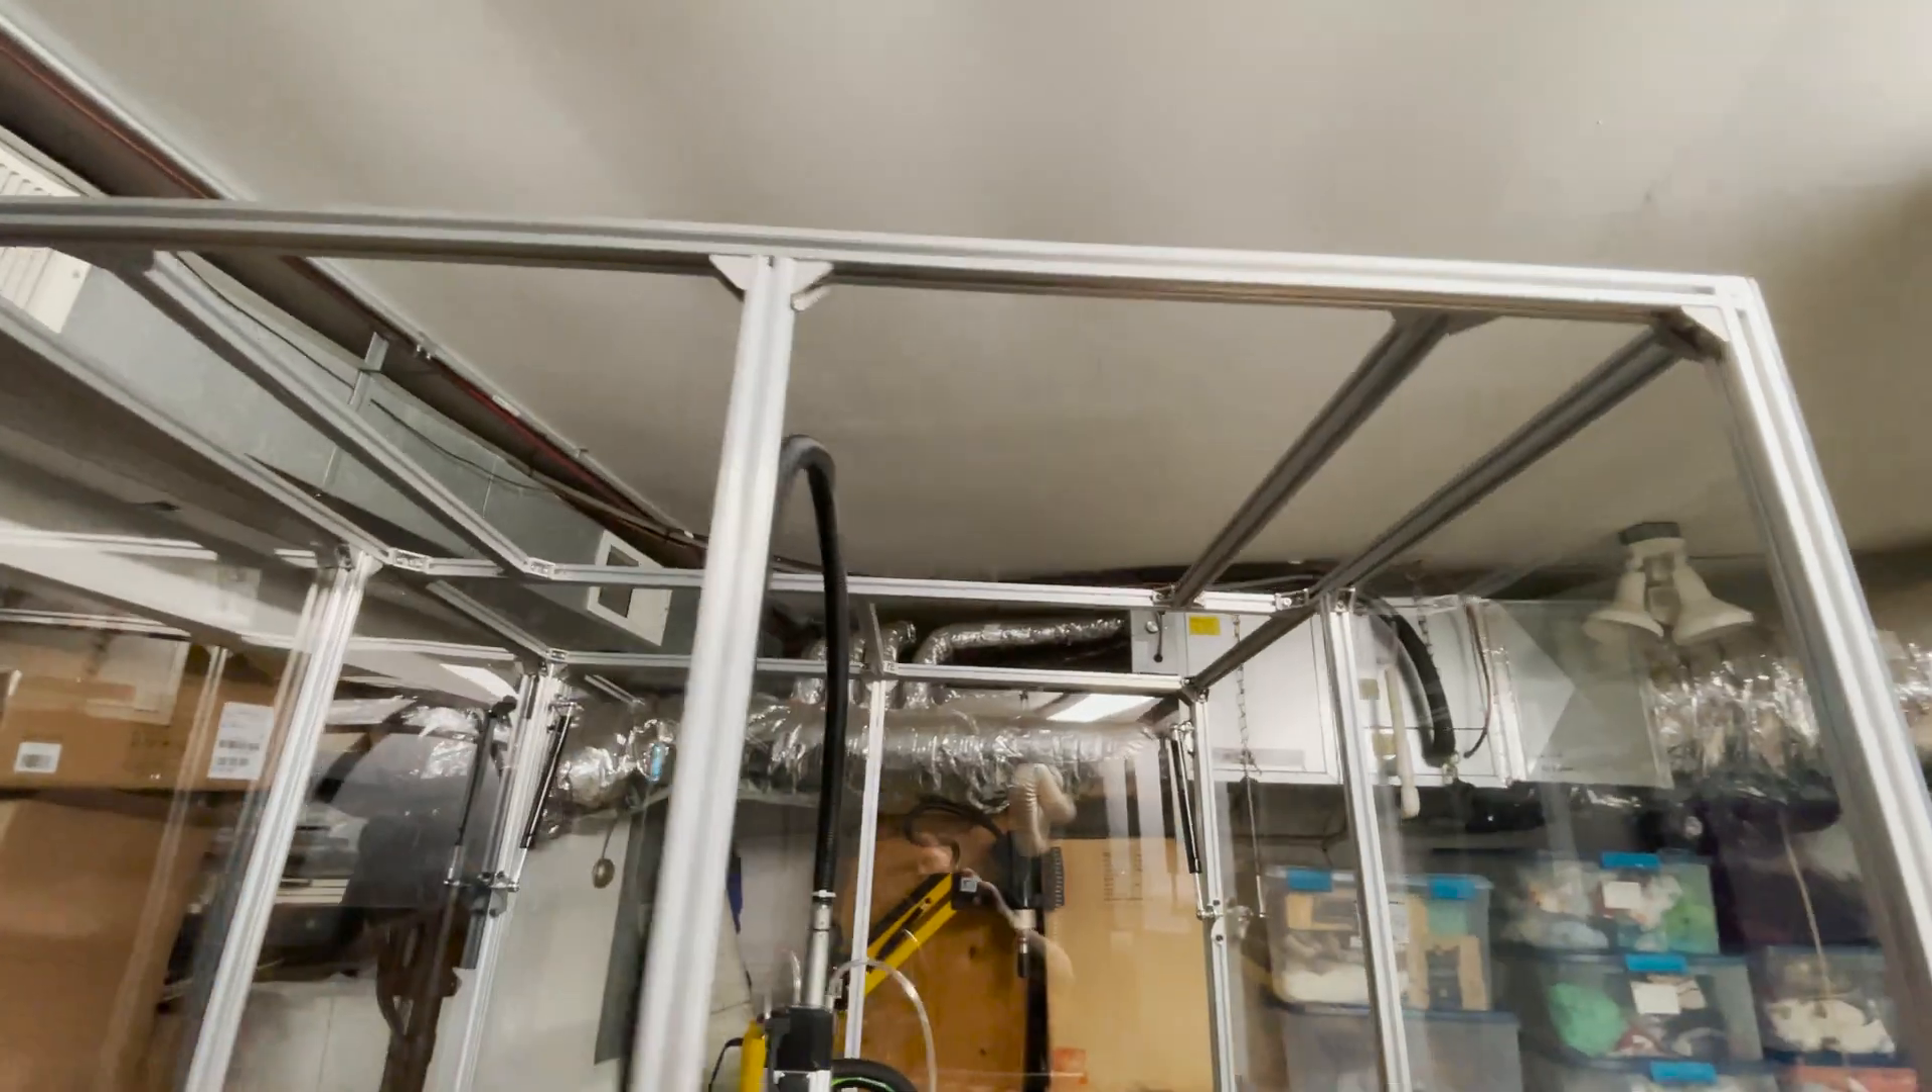I've got the extrusion installed for the top of the enclosure.